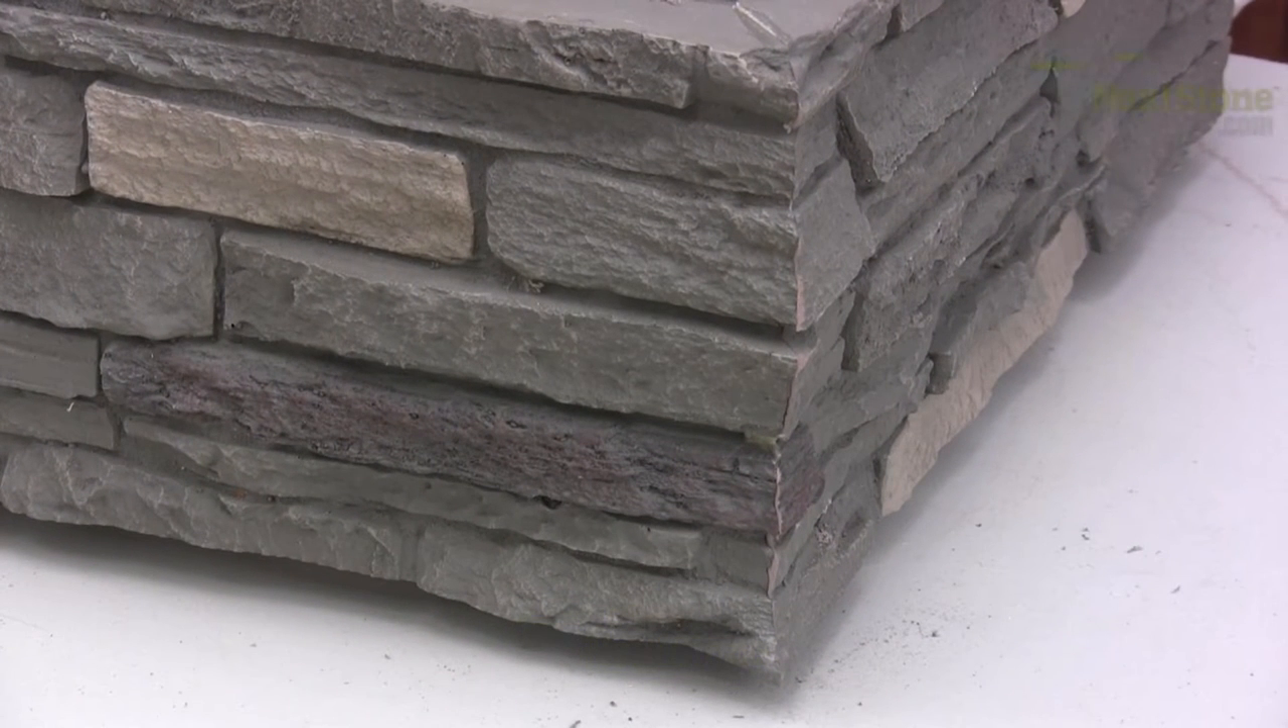The result of this cut has very little overhang from the cut of the panels.